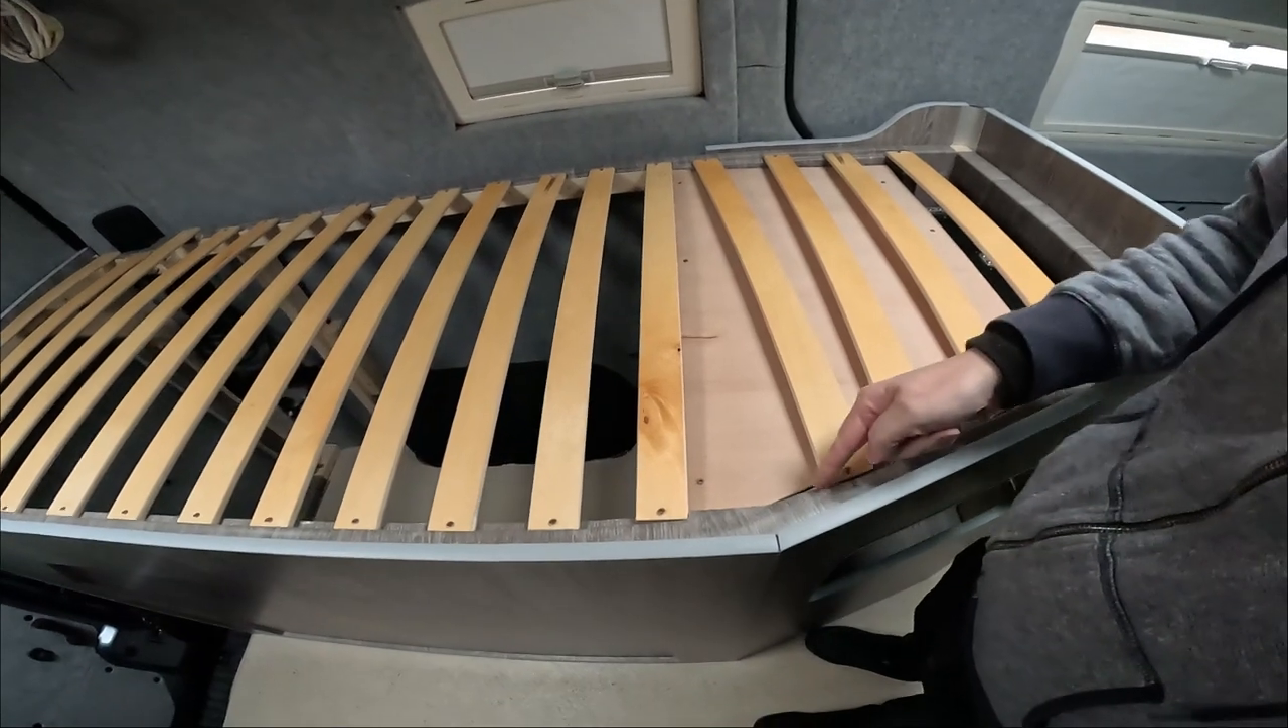Okay we're there I've got all the slats in place and it looks pretty strong.